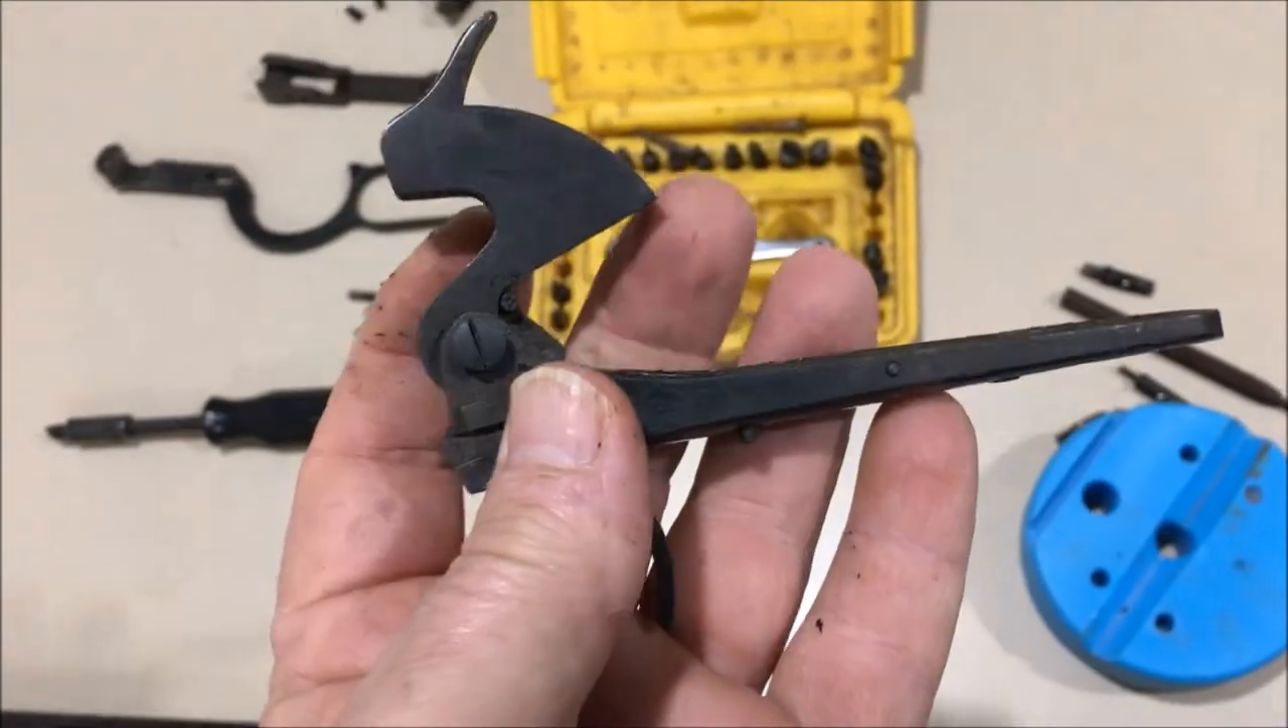So i've just put the trigger grip back together to sort of show you how it works.